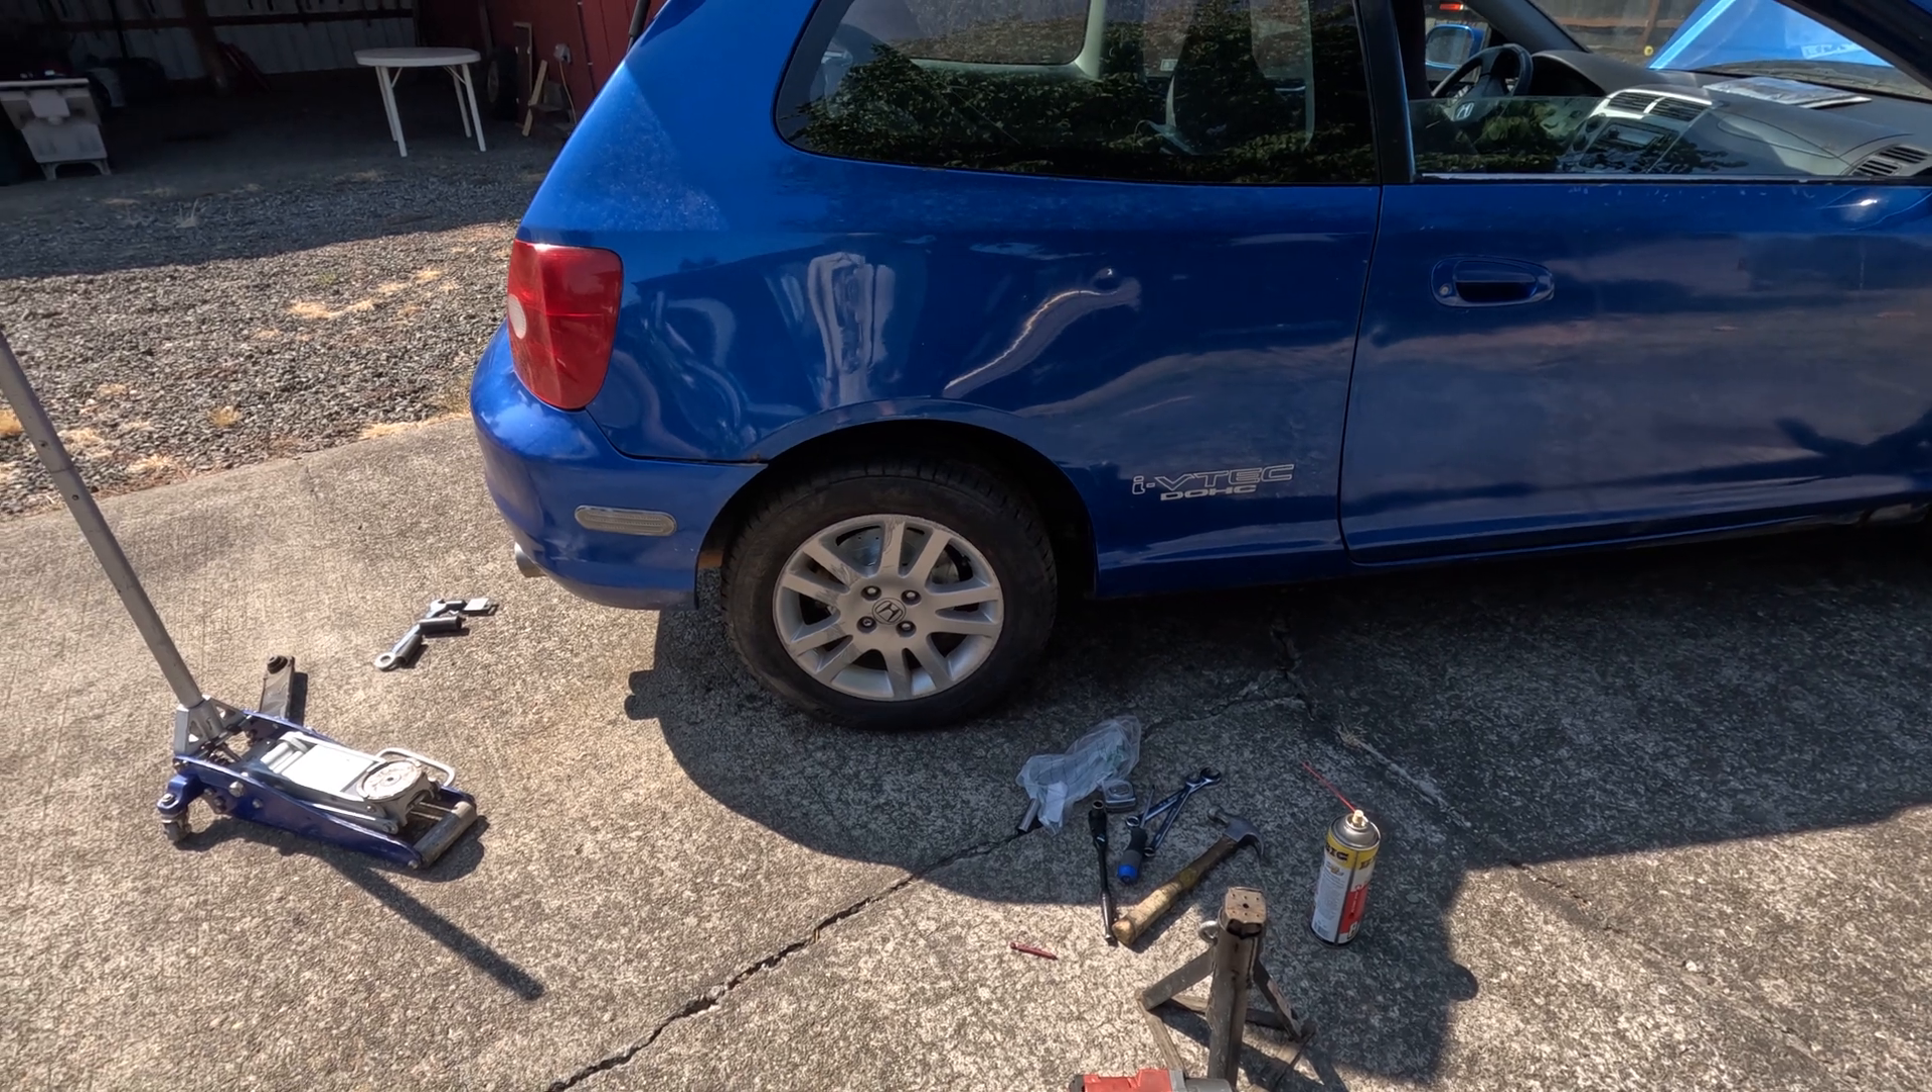I already threw the wheel back on.